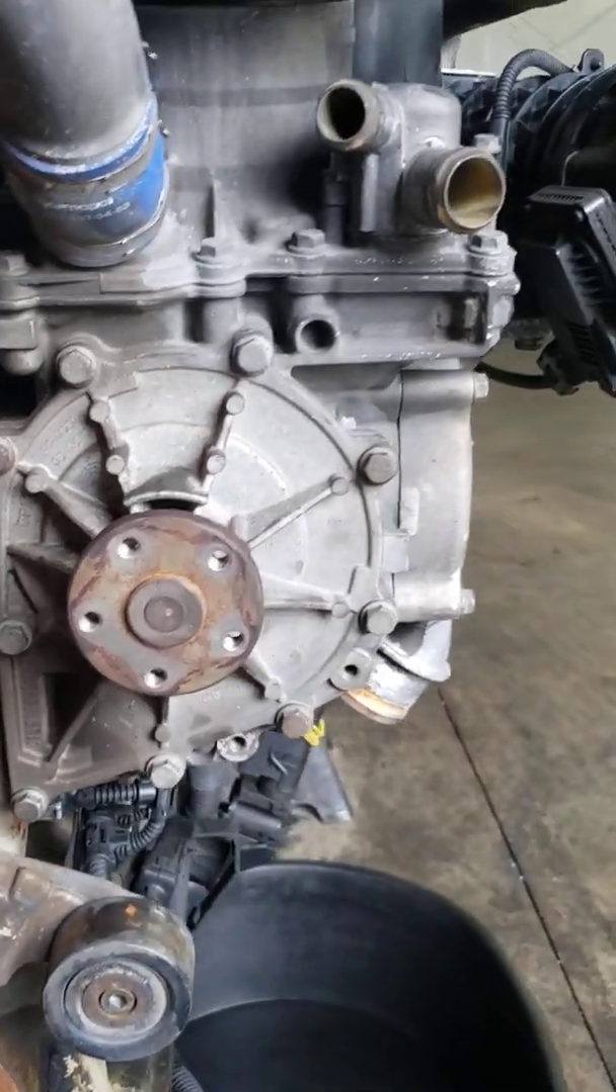So now, once you have your pulley off, now your water pump is wide open.